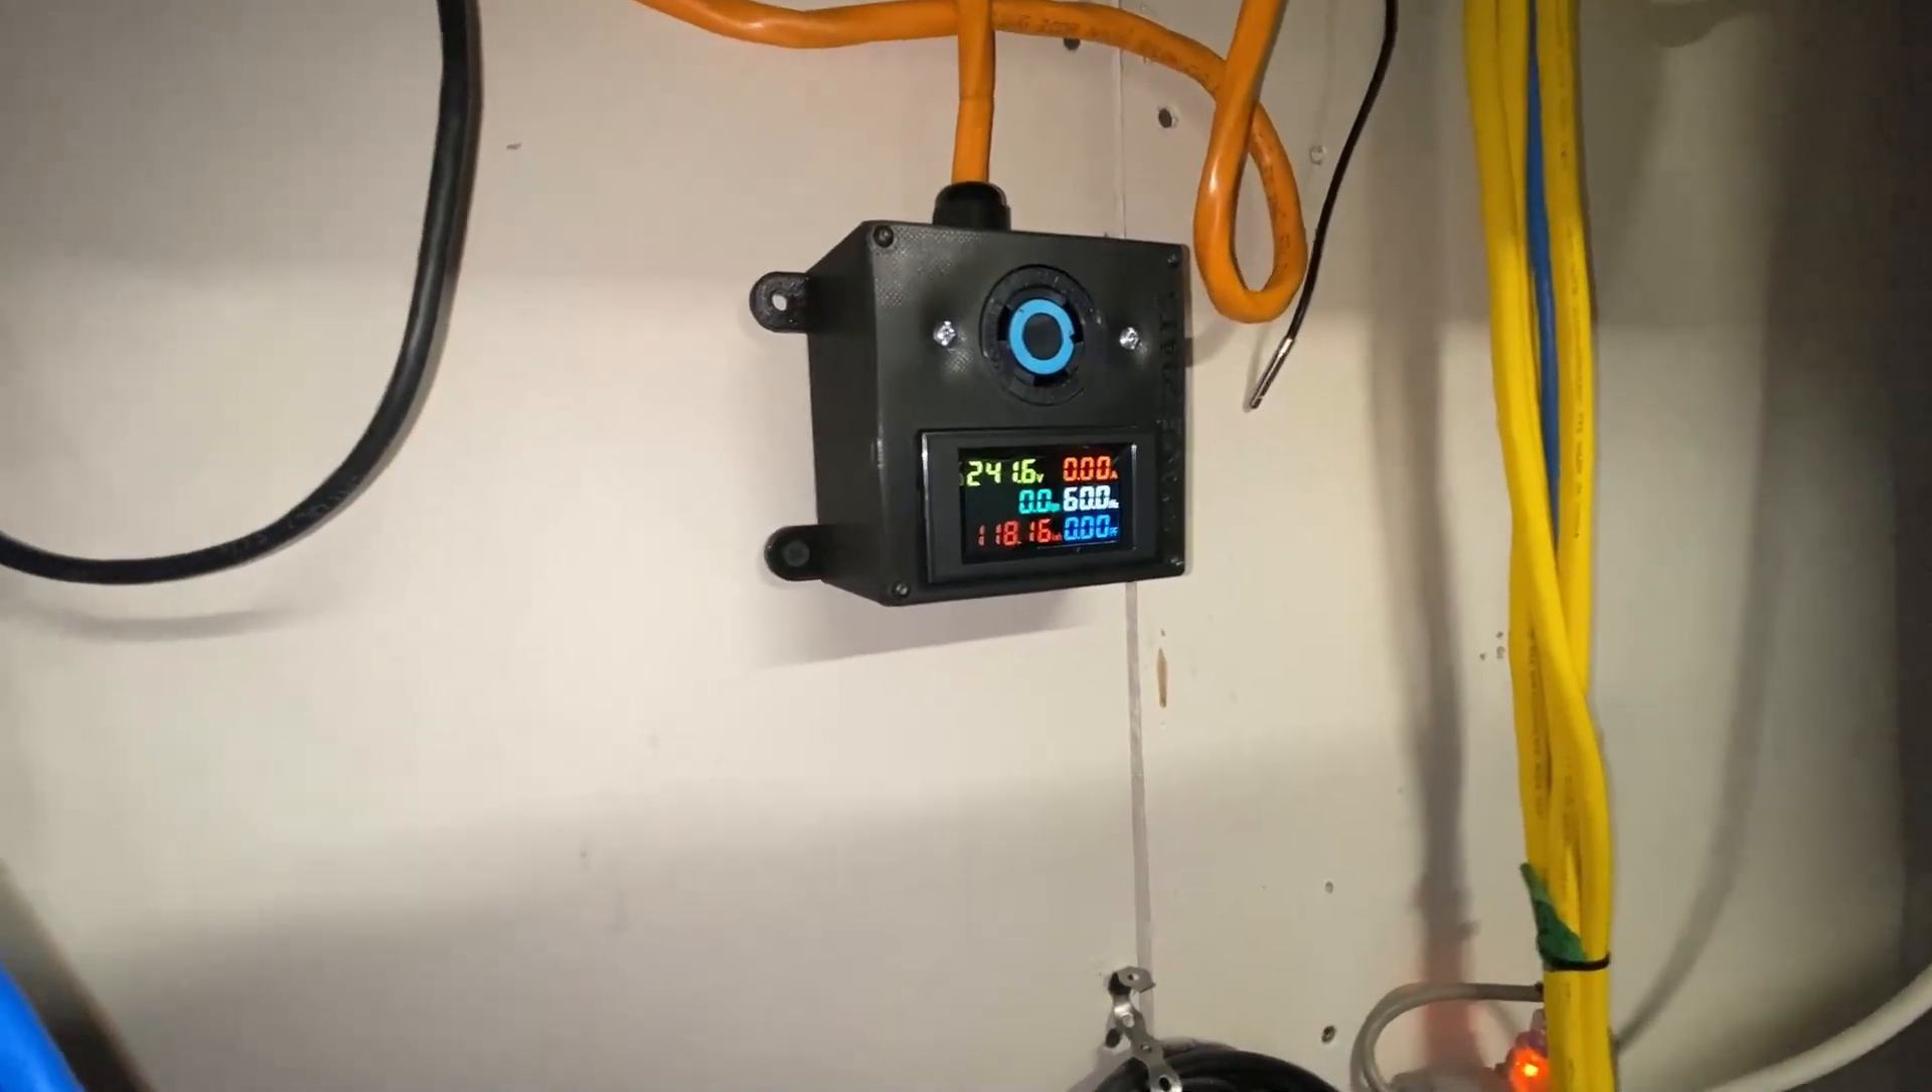We also have finished installing the LED panel for my 30 amp circuit.